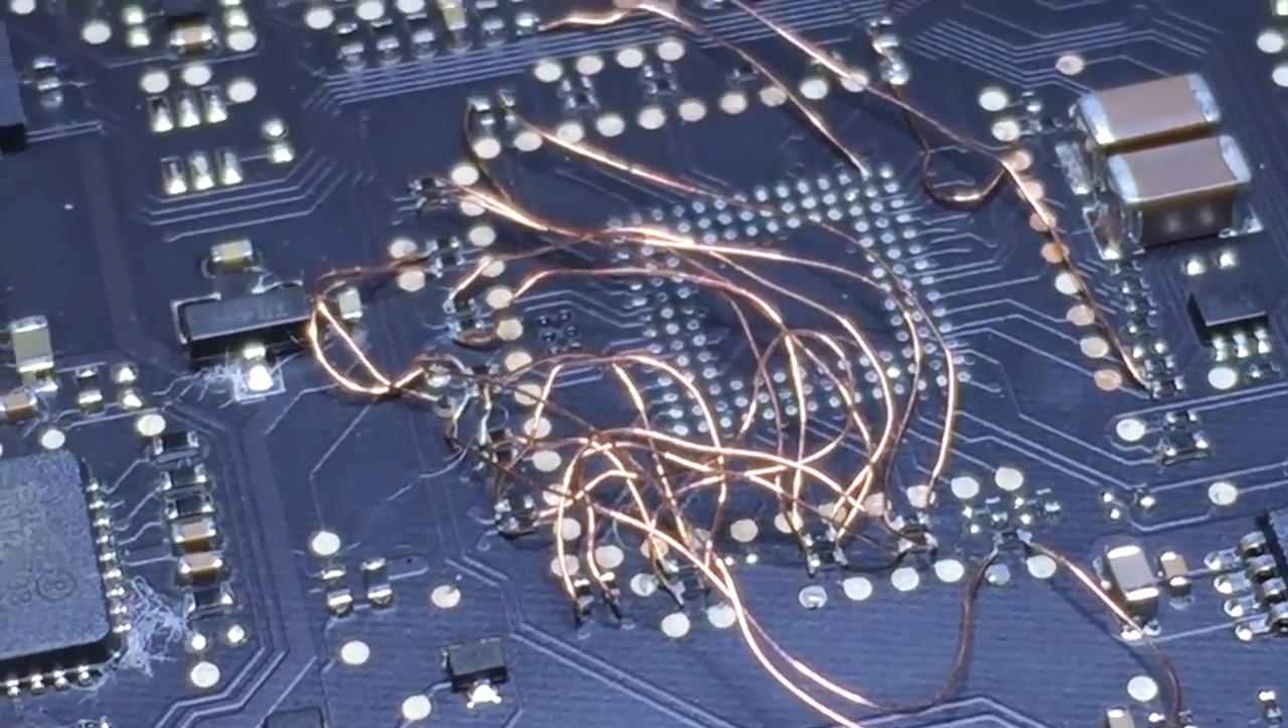So, if we go ahead and take a look at the point on the board where the G-Mux chip is supposed to be, you can see that I have soldered a ton of wires in its place.